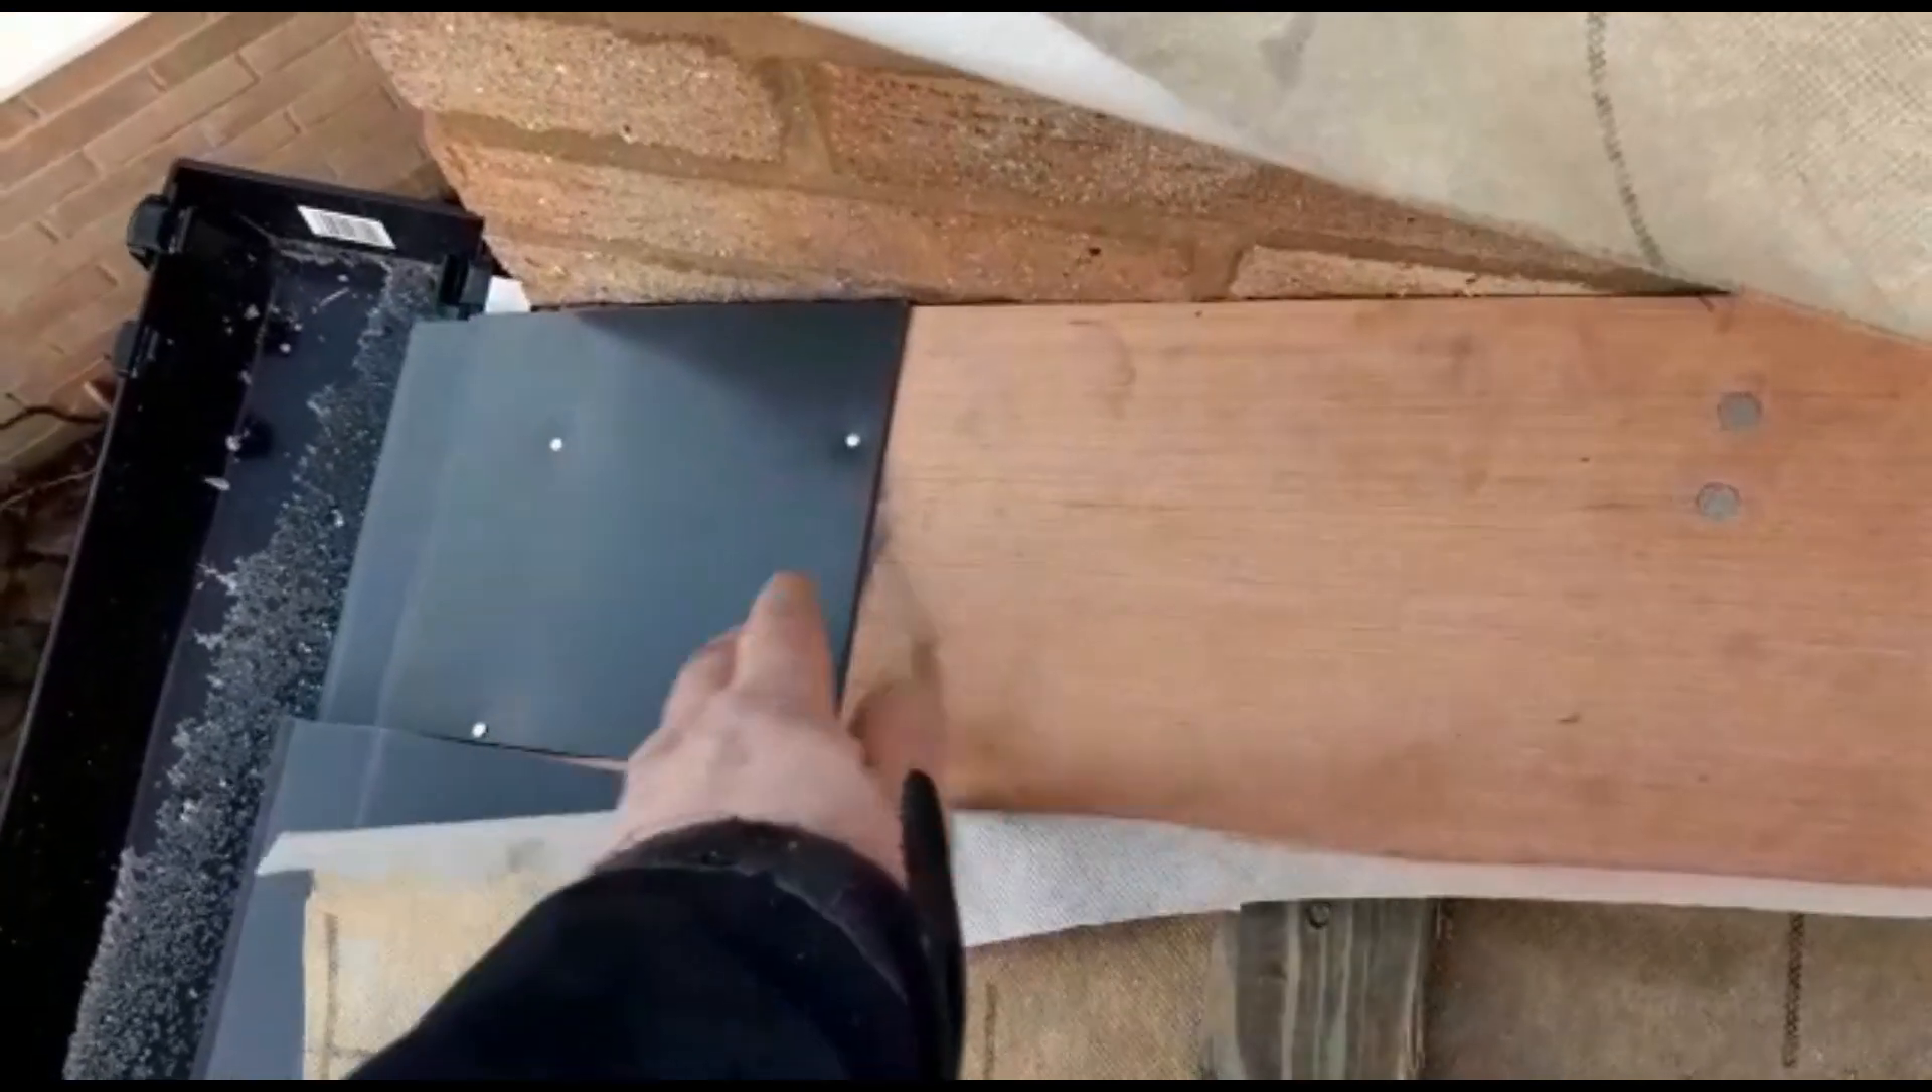I've put my eaves protectors on.